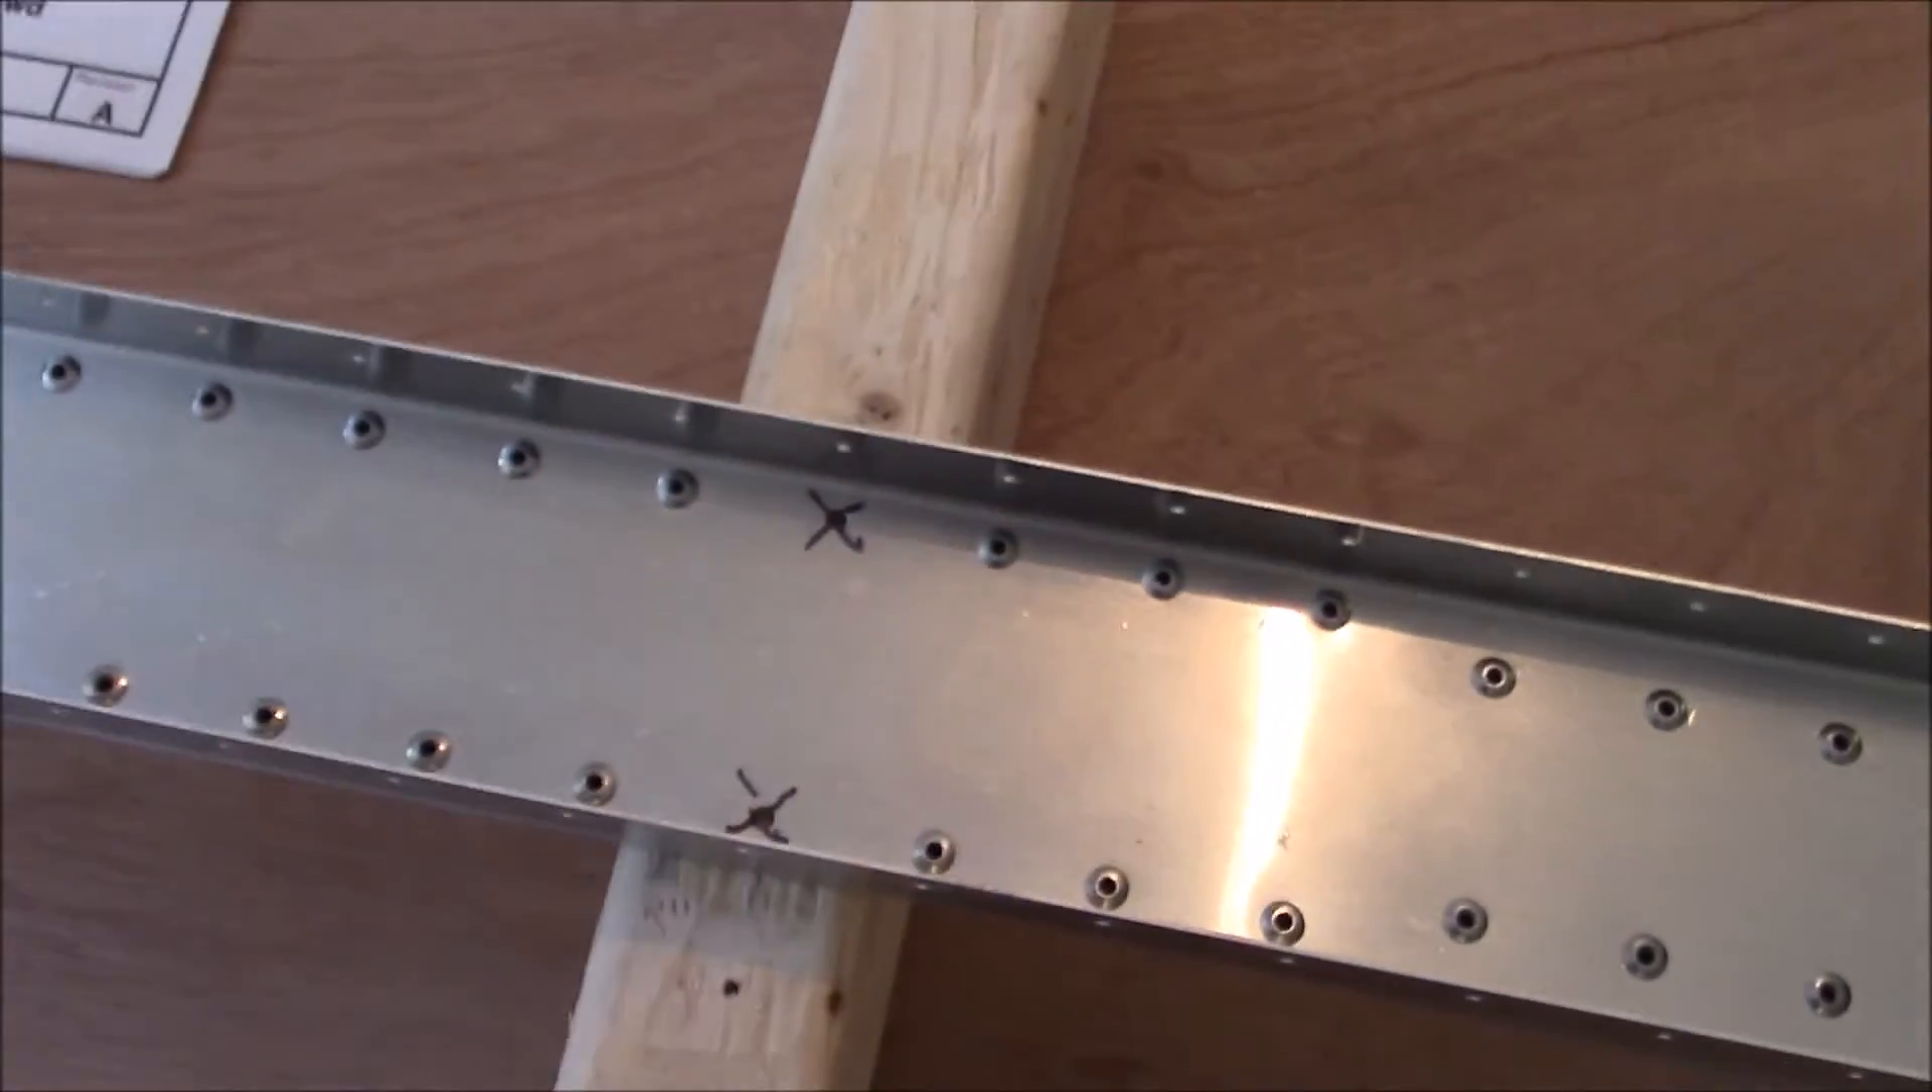I went ahead and popped all the rivets you'll notice actually two of them on either side the X's are not popped yet because that's where part of the ribs will go into this bar later on.